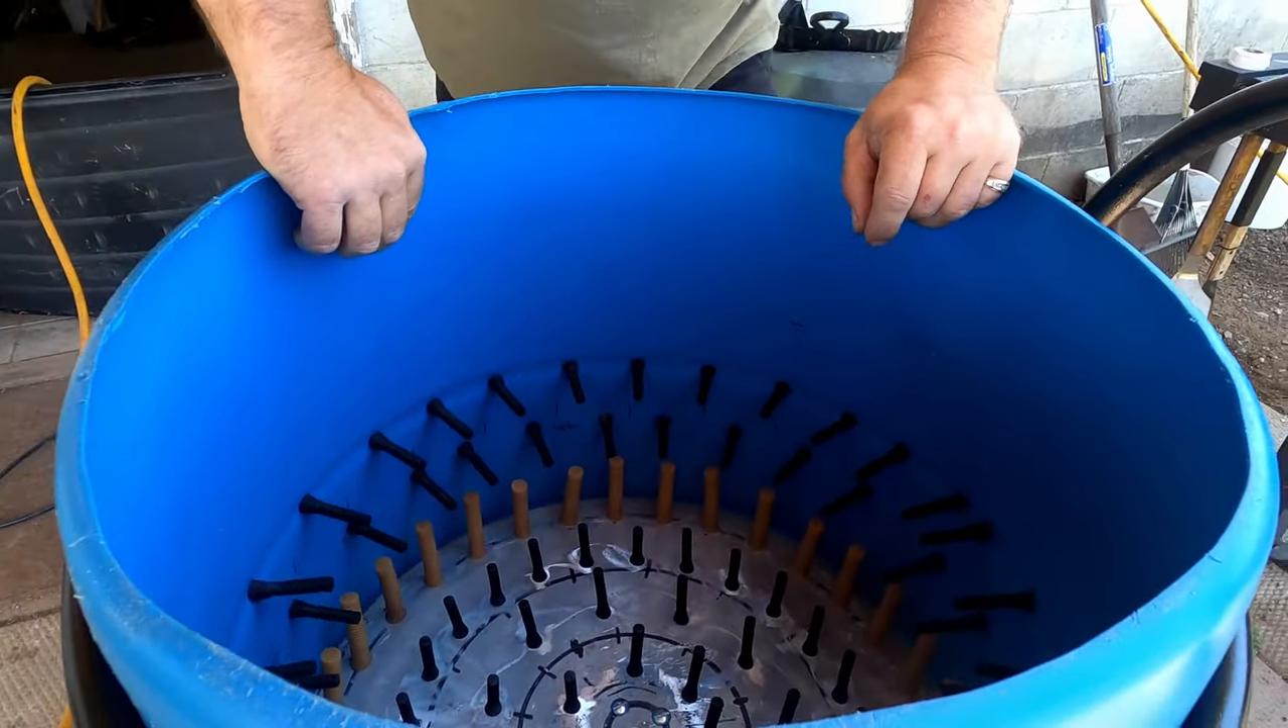We've got our sweeper fingers on the bottom plate all in place.